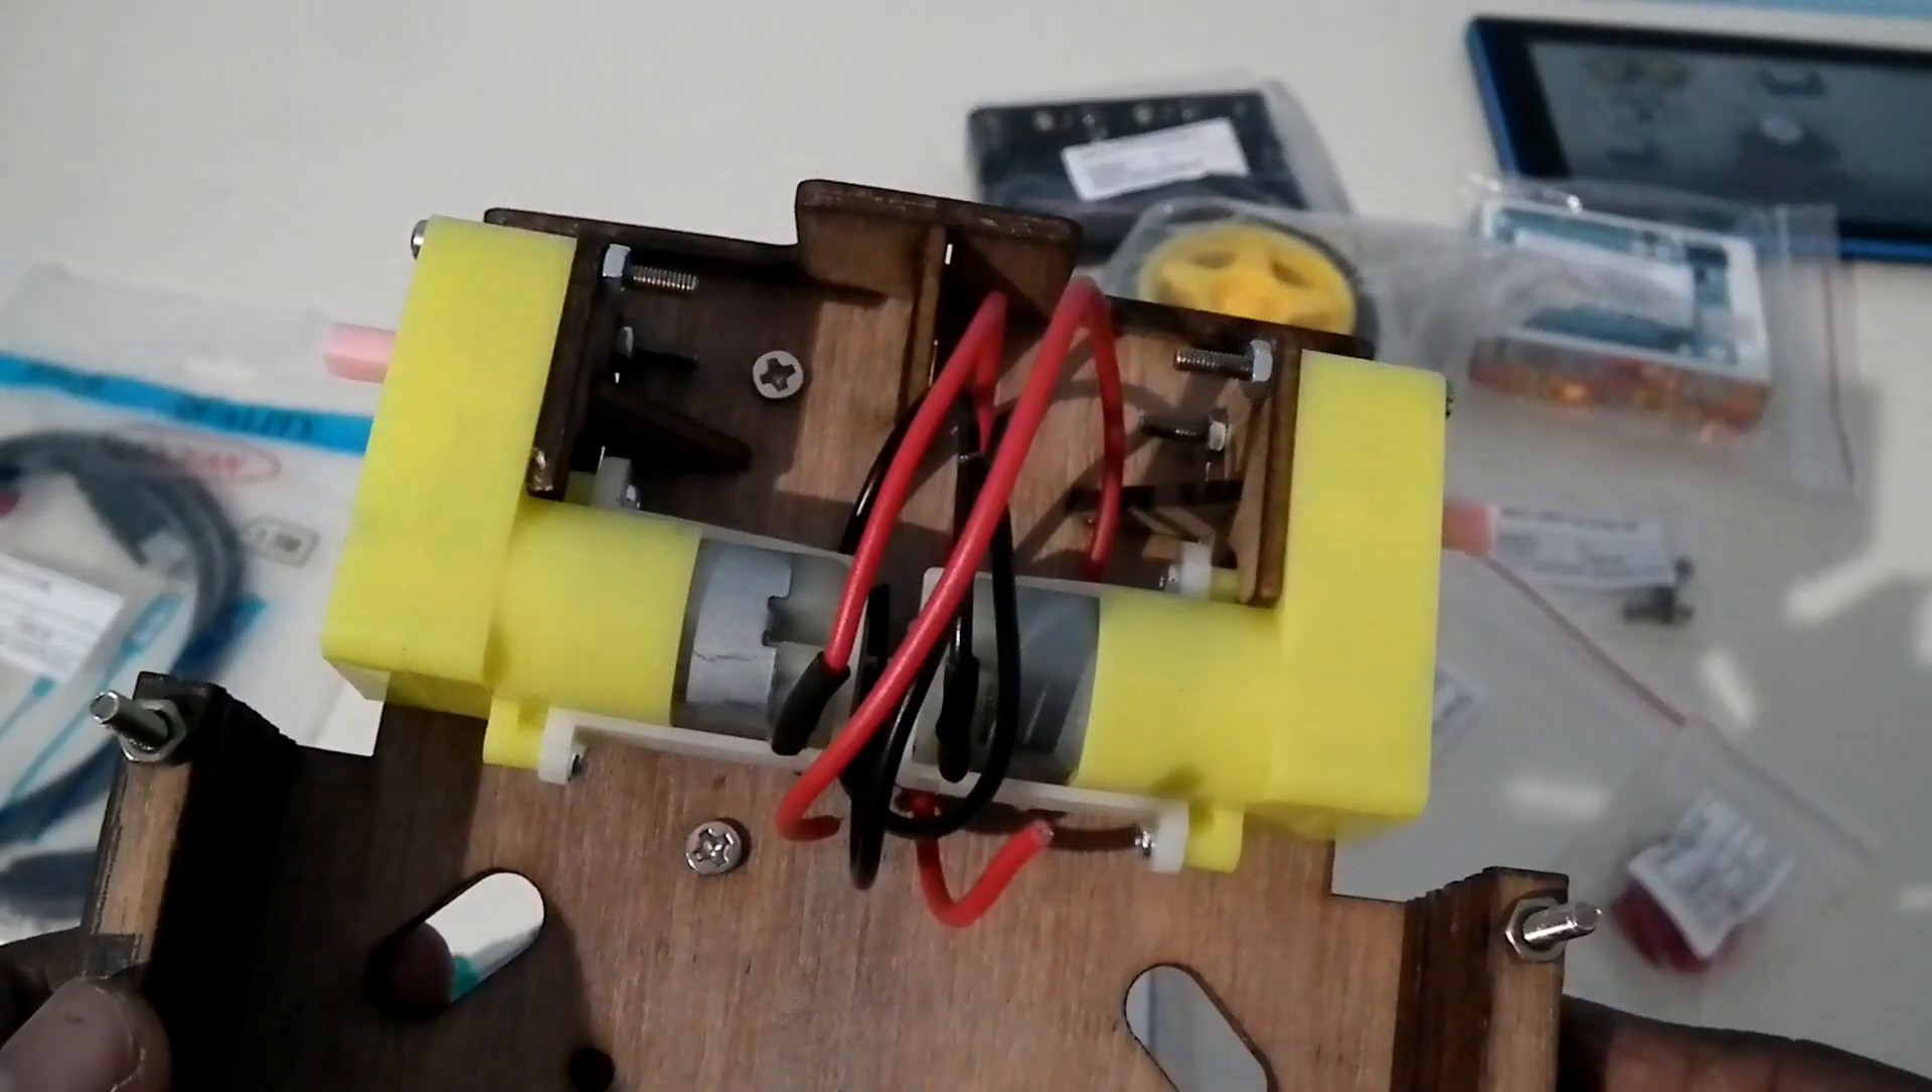Now I have installed both the motors as you can see.